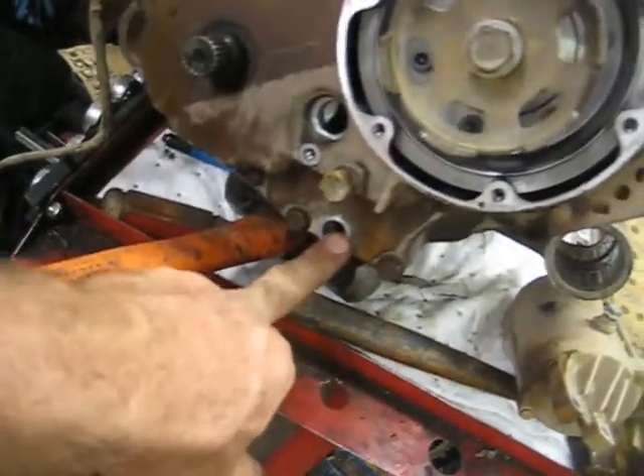I still got to put the drain plug in over here.